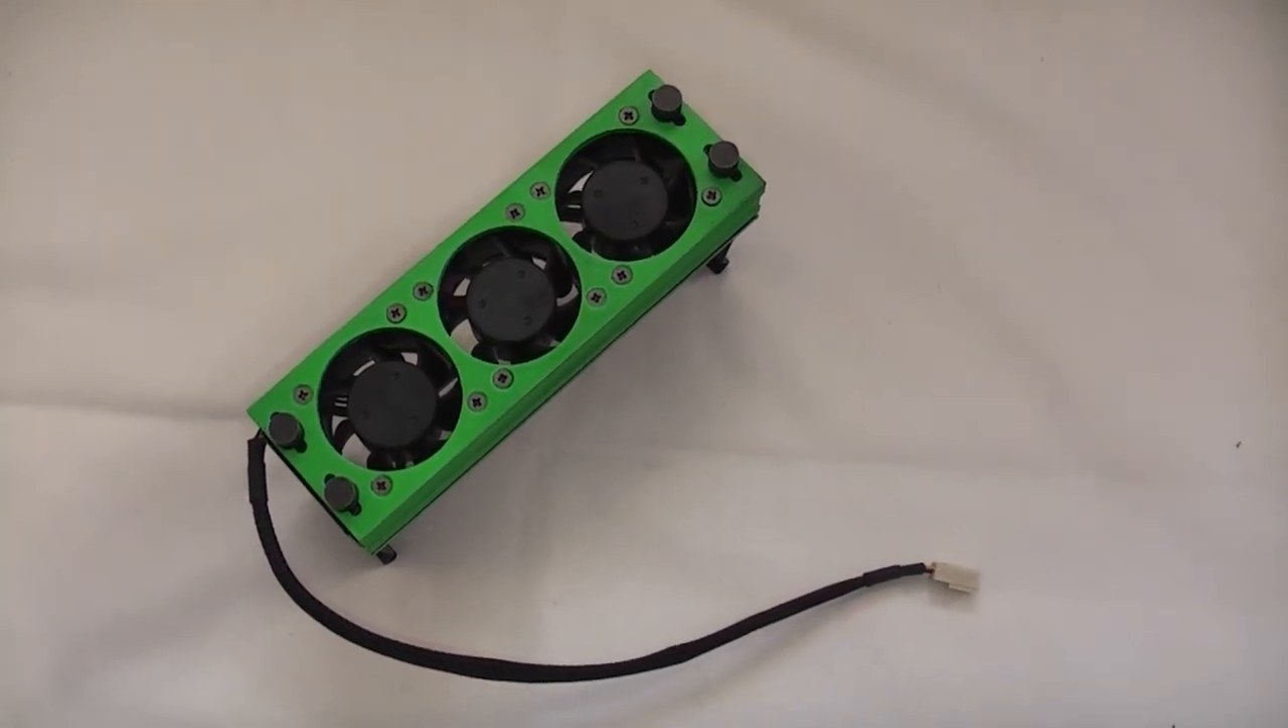You'll notice I've taken the stickers off the fans' centres as well.